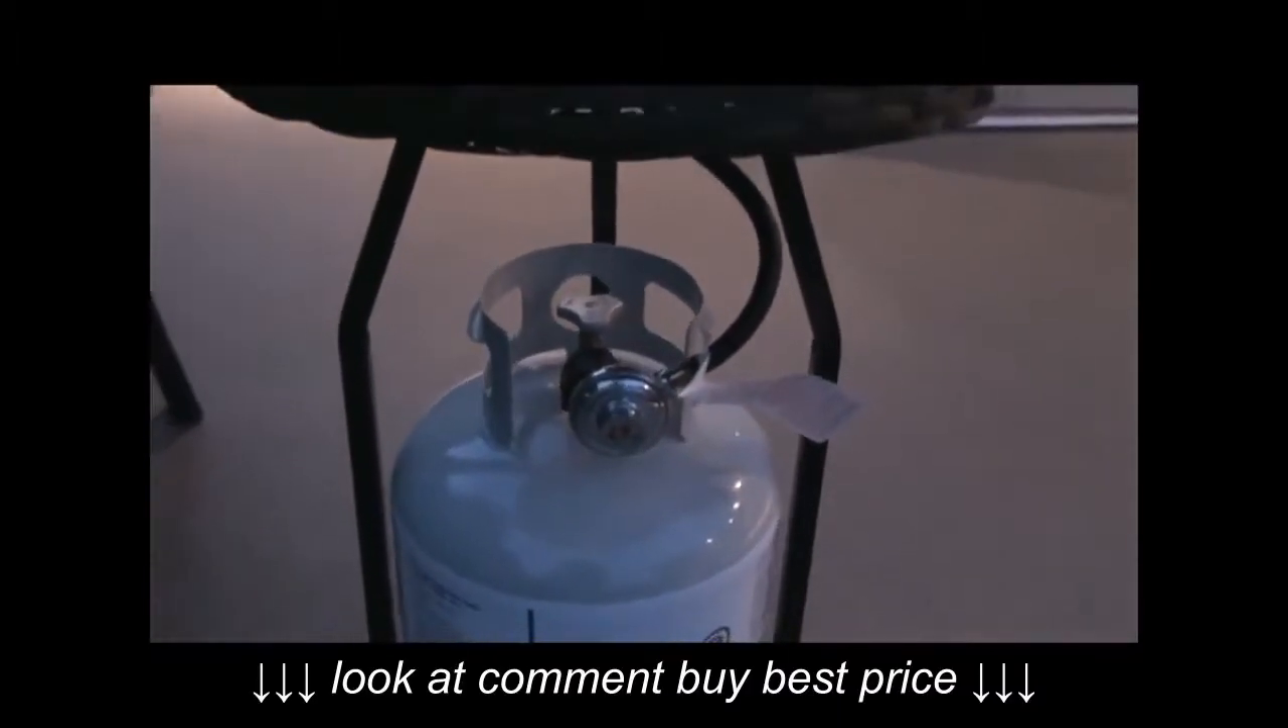As you can see now, the propane tank is inside the unit. And it's all connected up.